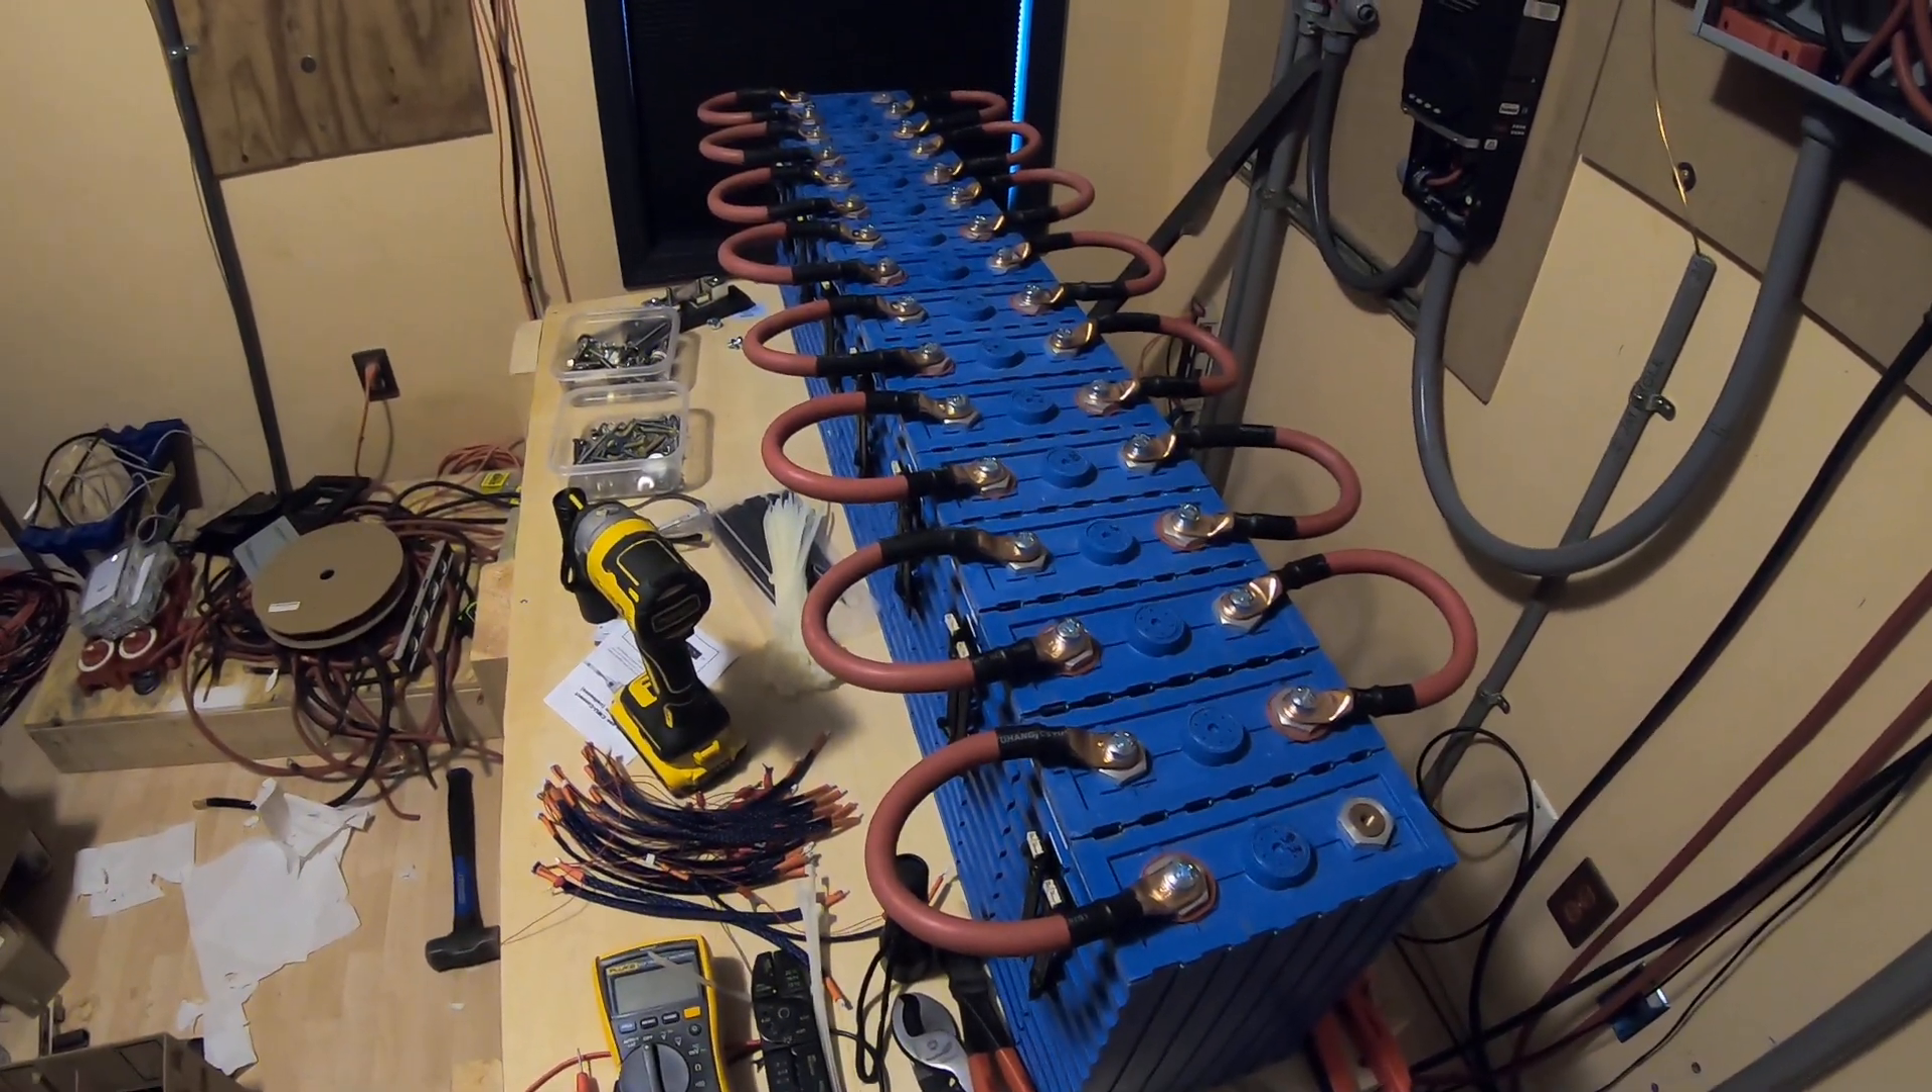And over here you can see that we have our first string of batteries wired up at this point and these were the same 180 amp hour cells you saw on a previous video.